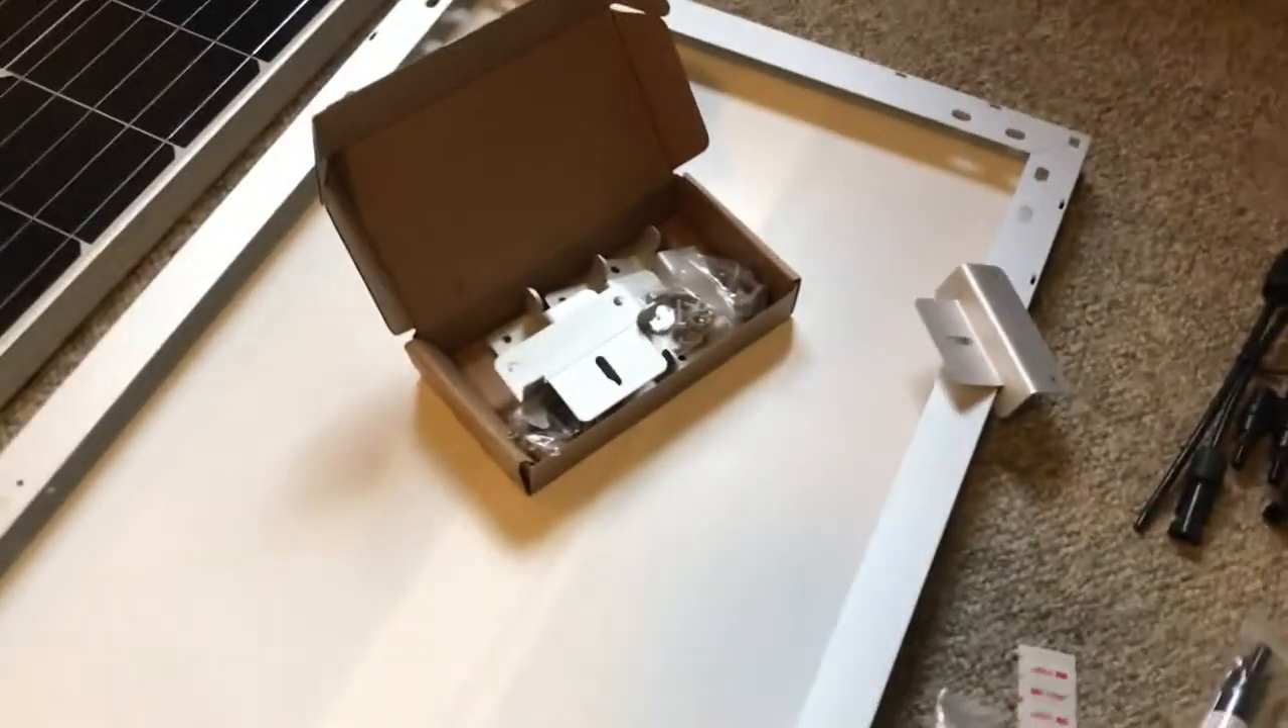These are the brackets which I have not installed yet.